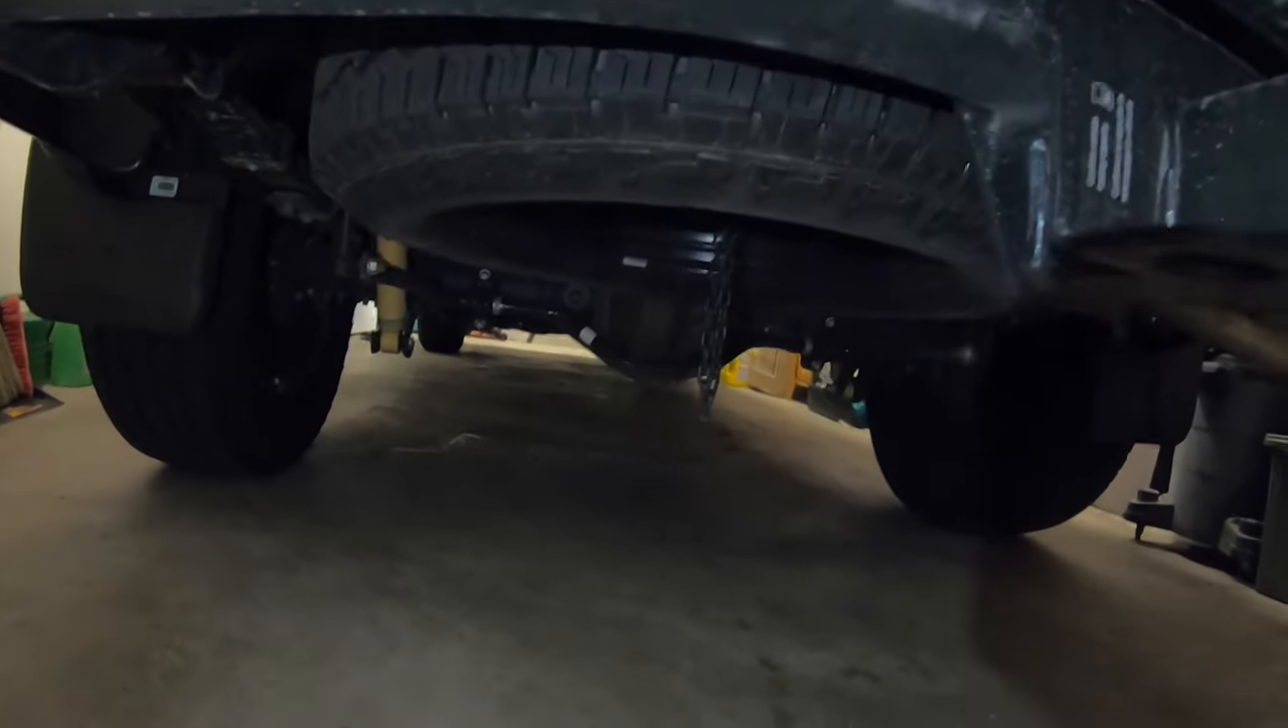If you can see the chain actually hanging down. I should tuck that up. It shouldn't be hanging down like that. Should be on top of the wheel.